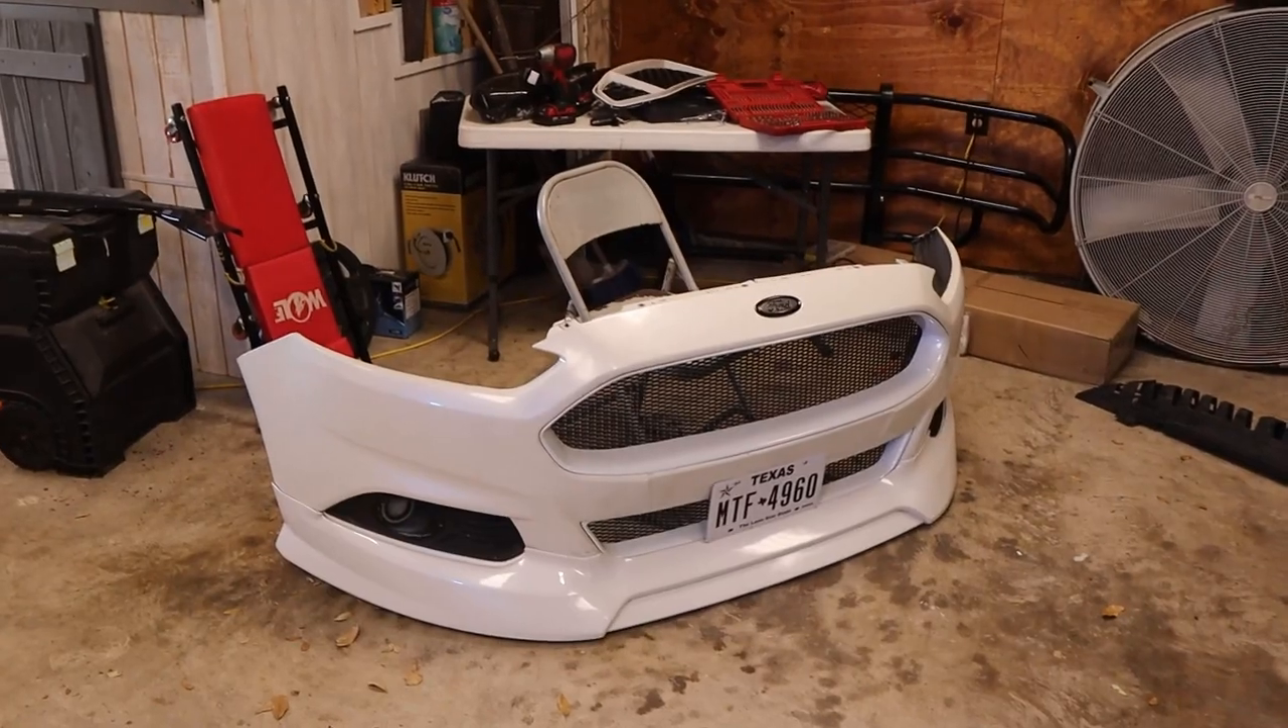Just like that we are done installing the grill.